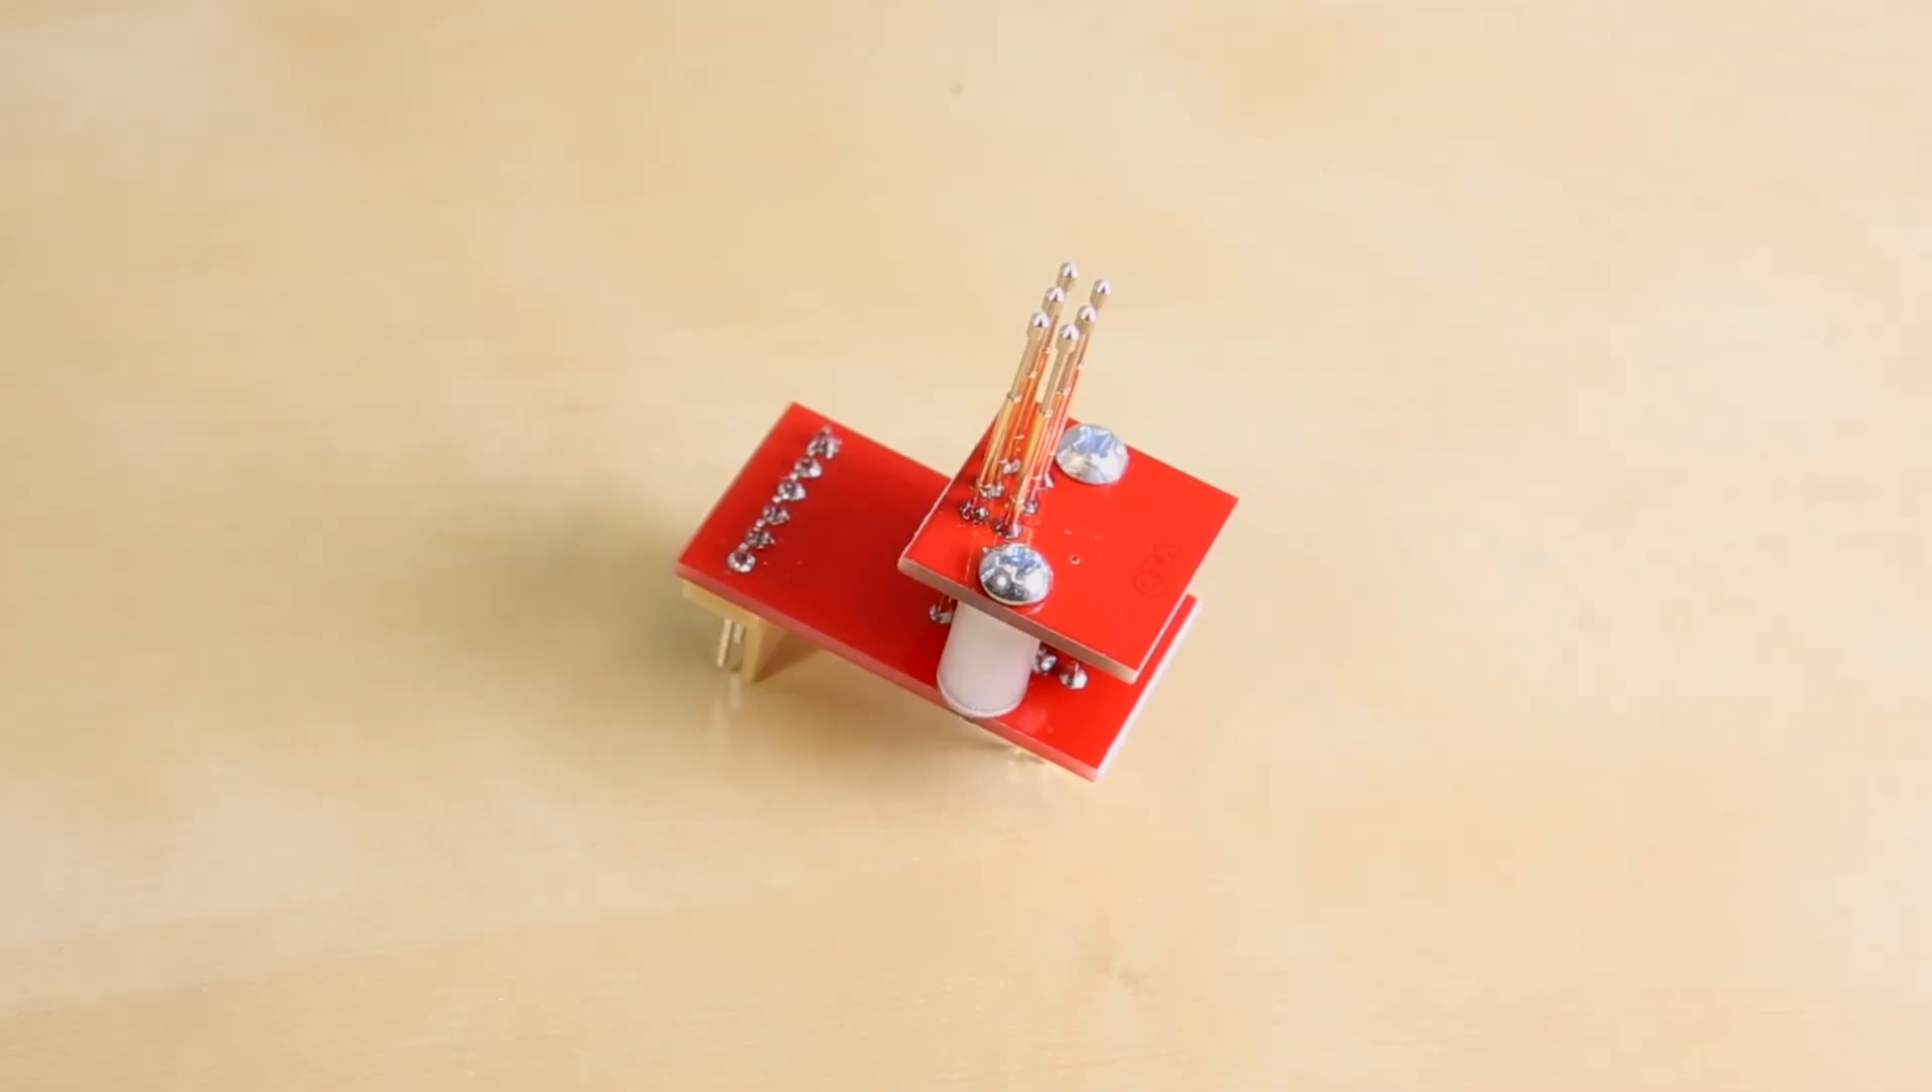Your pogo adapter is assembled and ready to go.